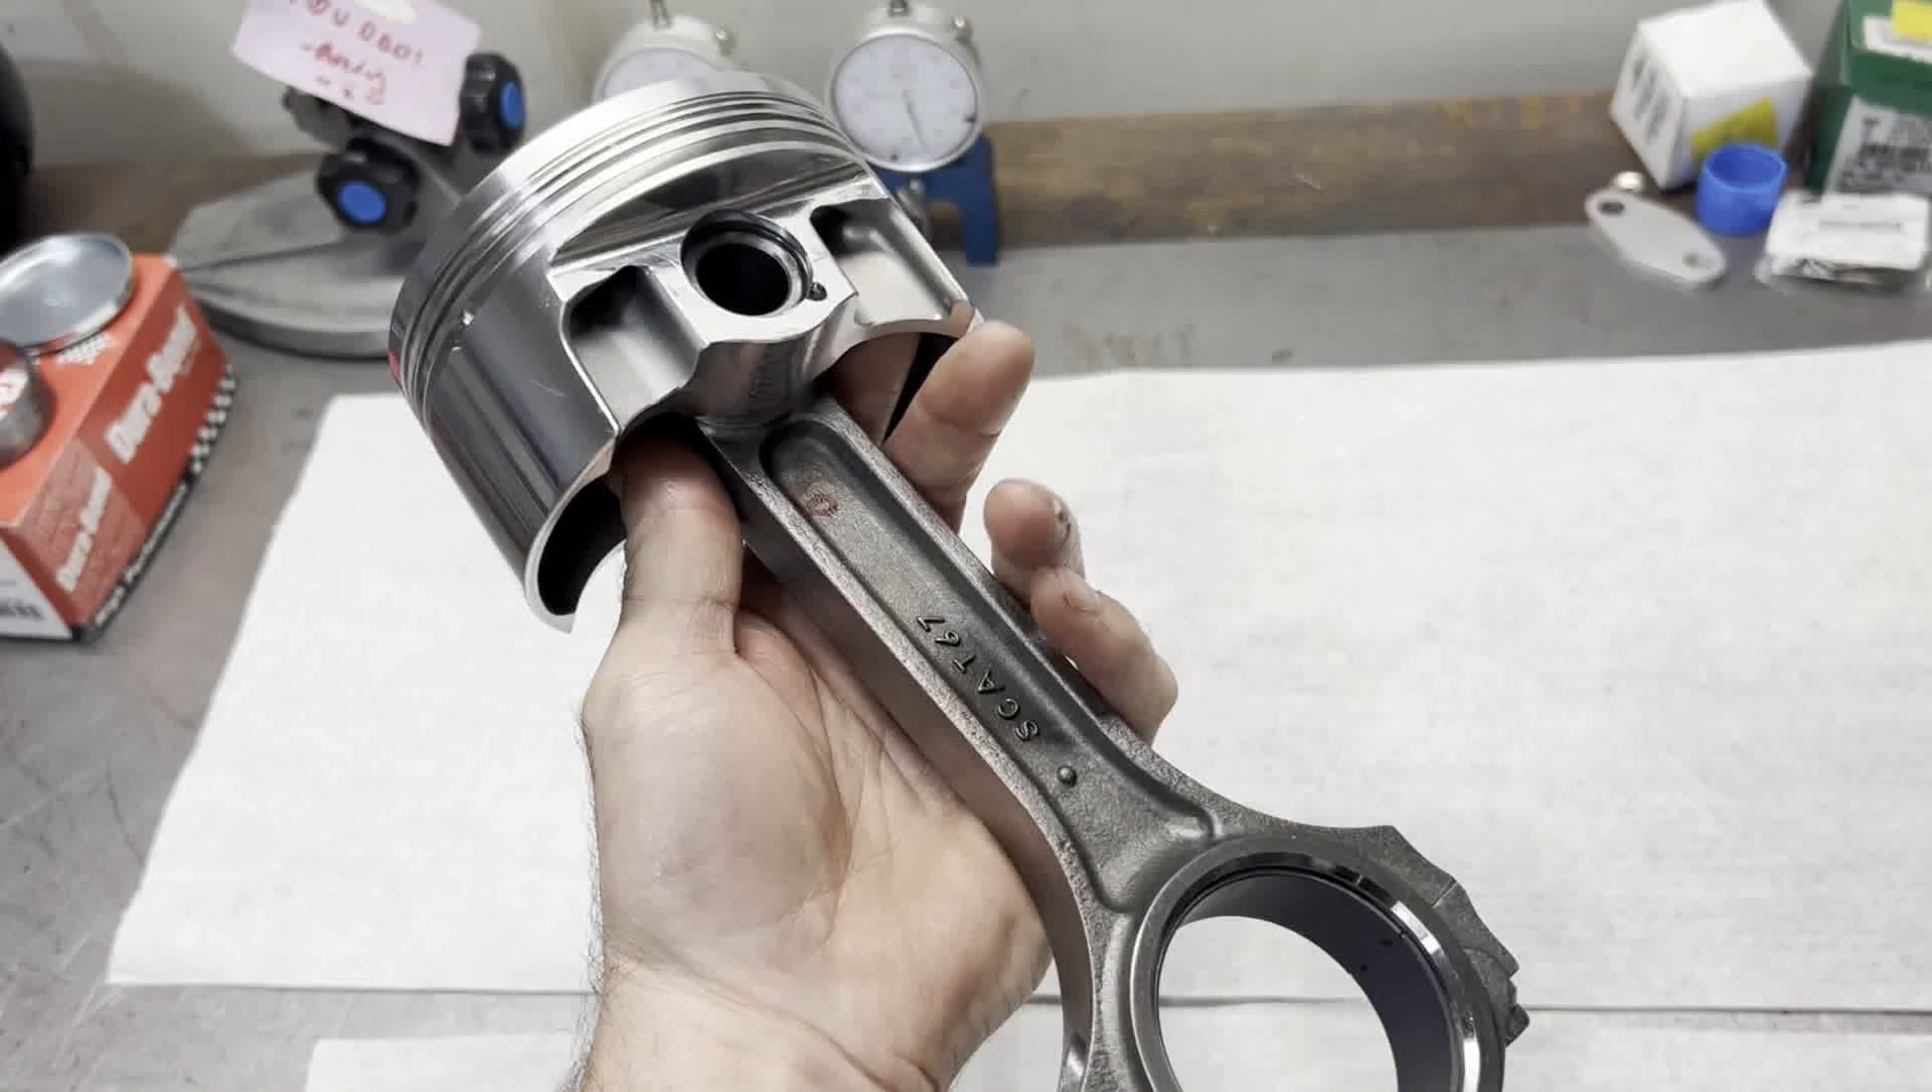So just a couple things to look out for and i've got a fully assembled piston and rod assembly.